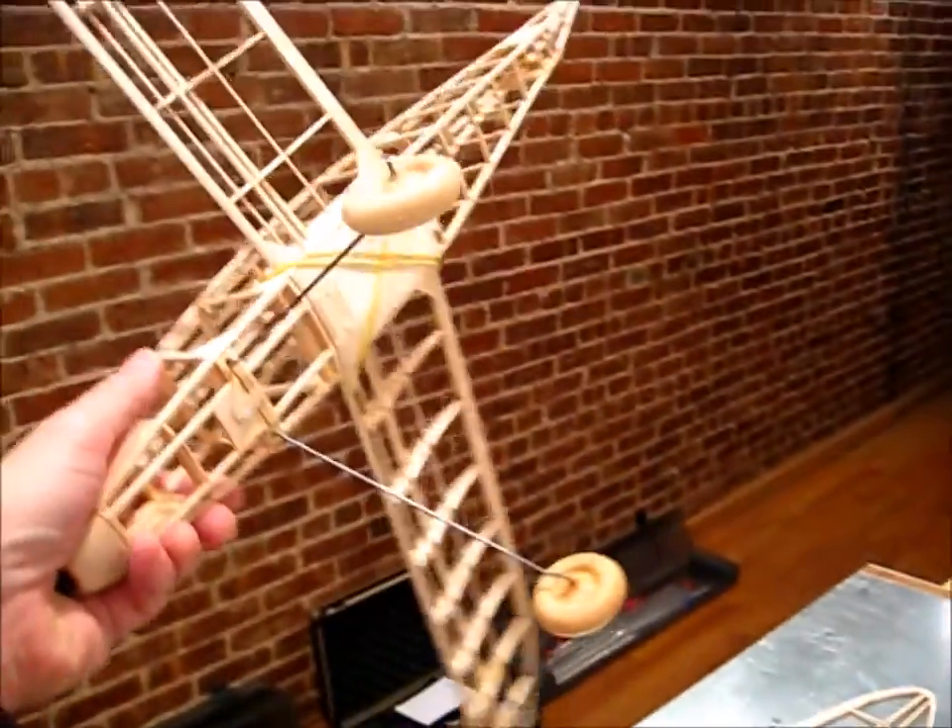All right I did the landing gear in the usual way where it just plugs into the bottom.